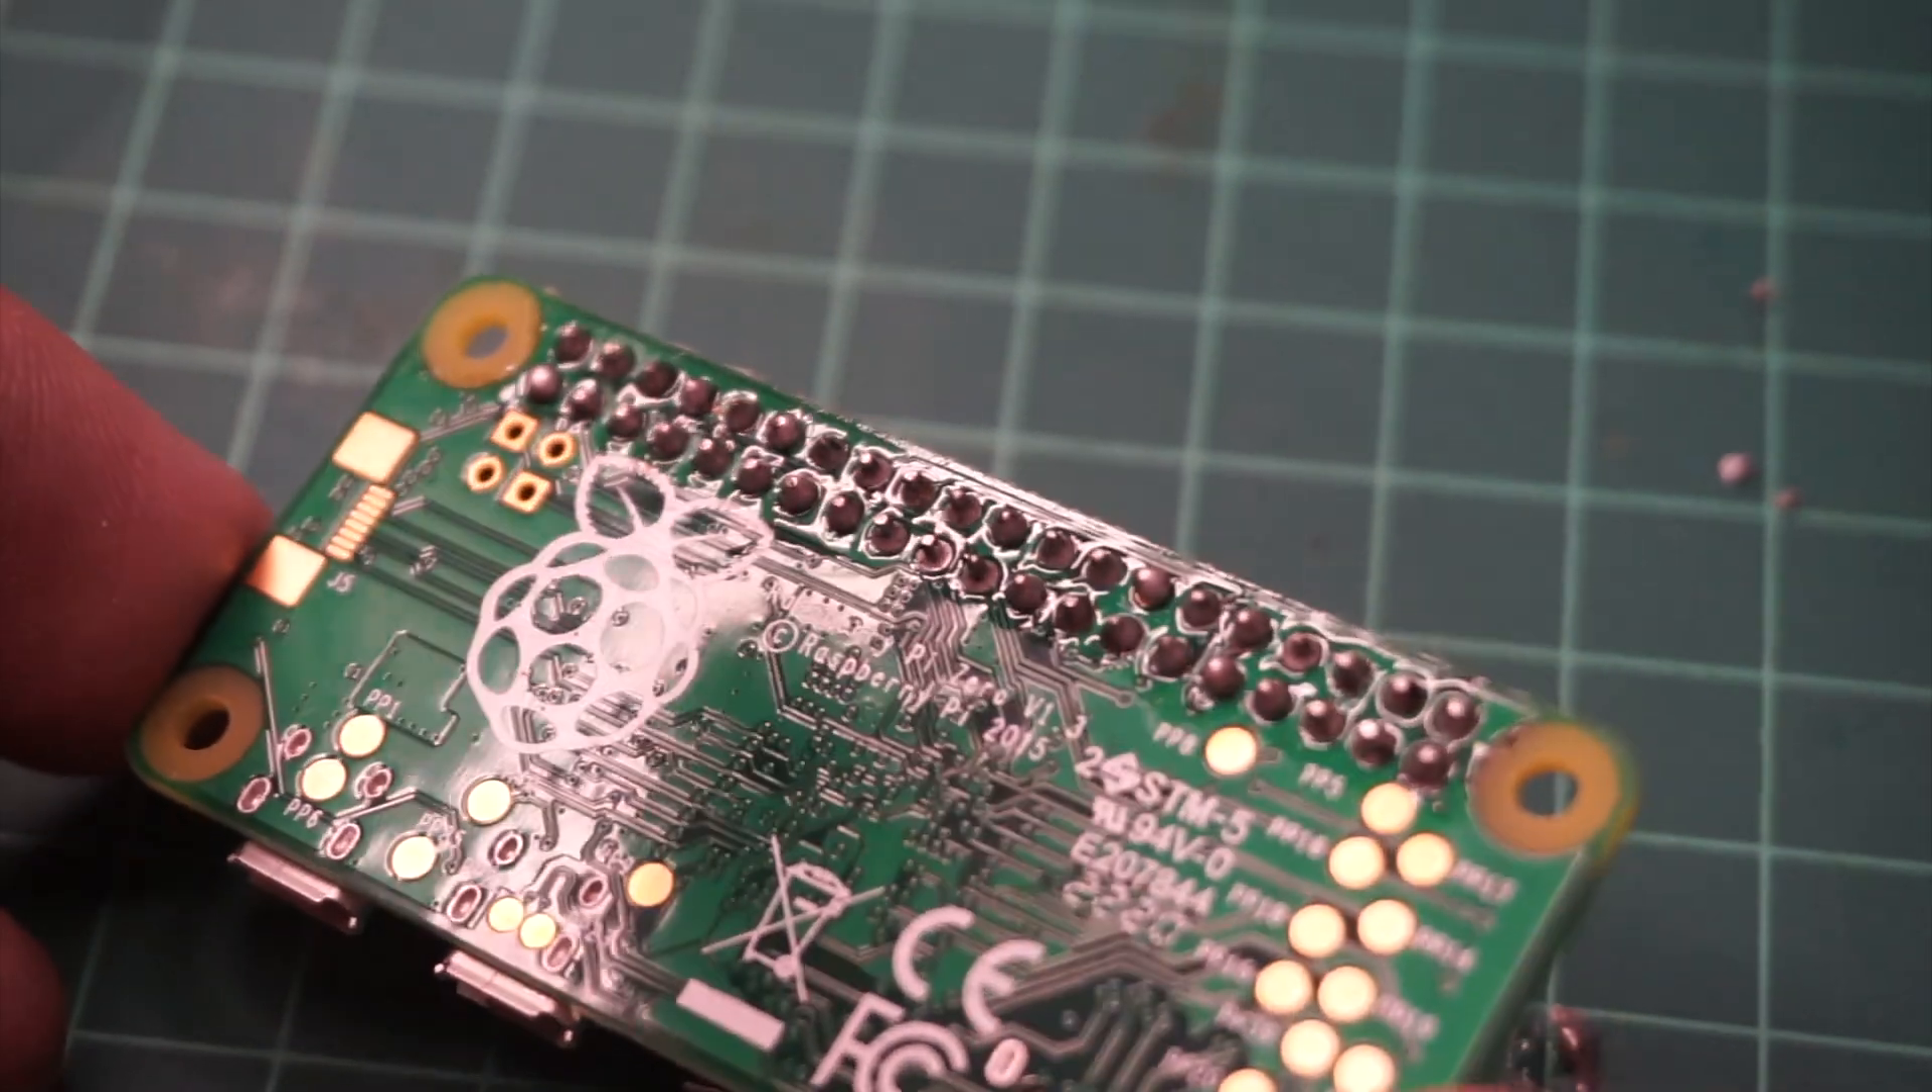As y 'all can see, these pins are perfectly soldered on with no short circuit.